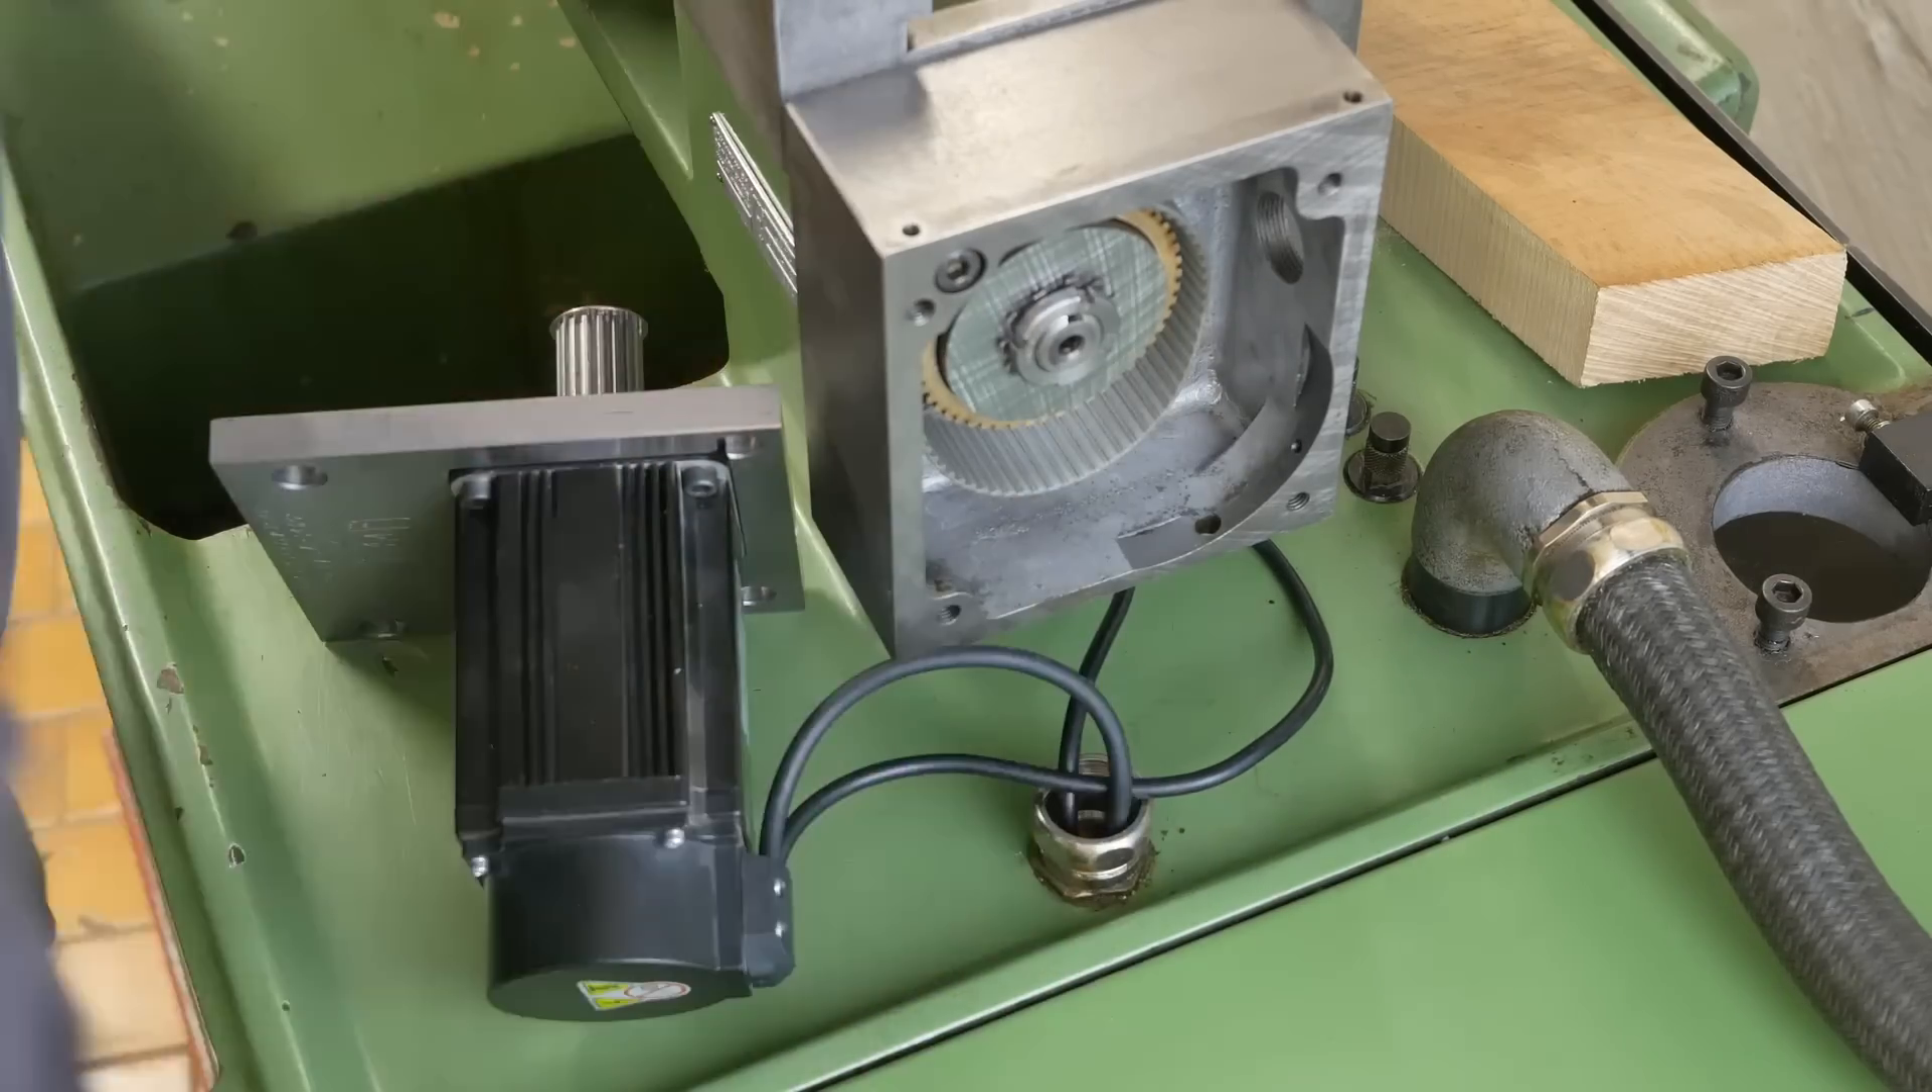Now you'll notice that I'm not actually mechanically installing the motors yet.